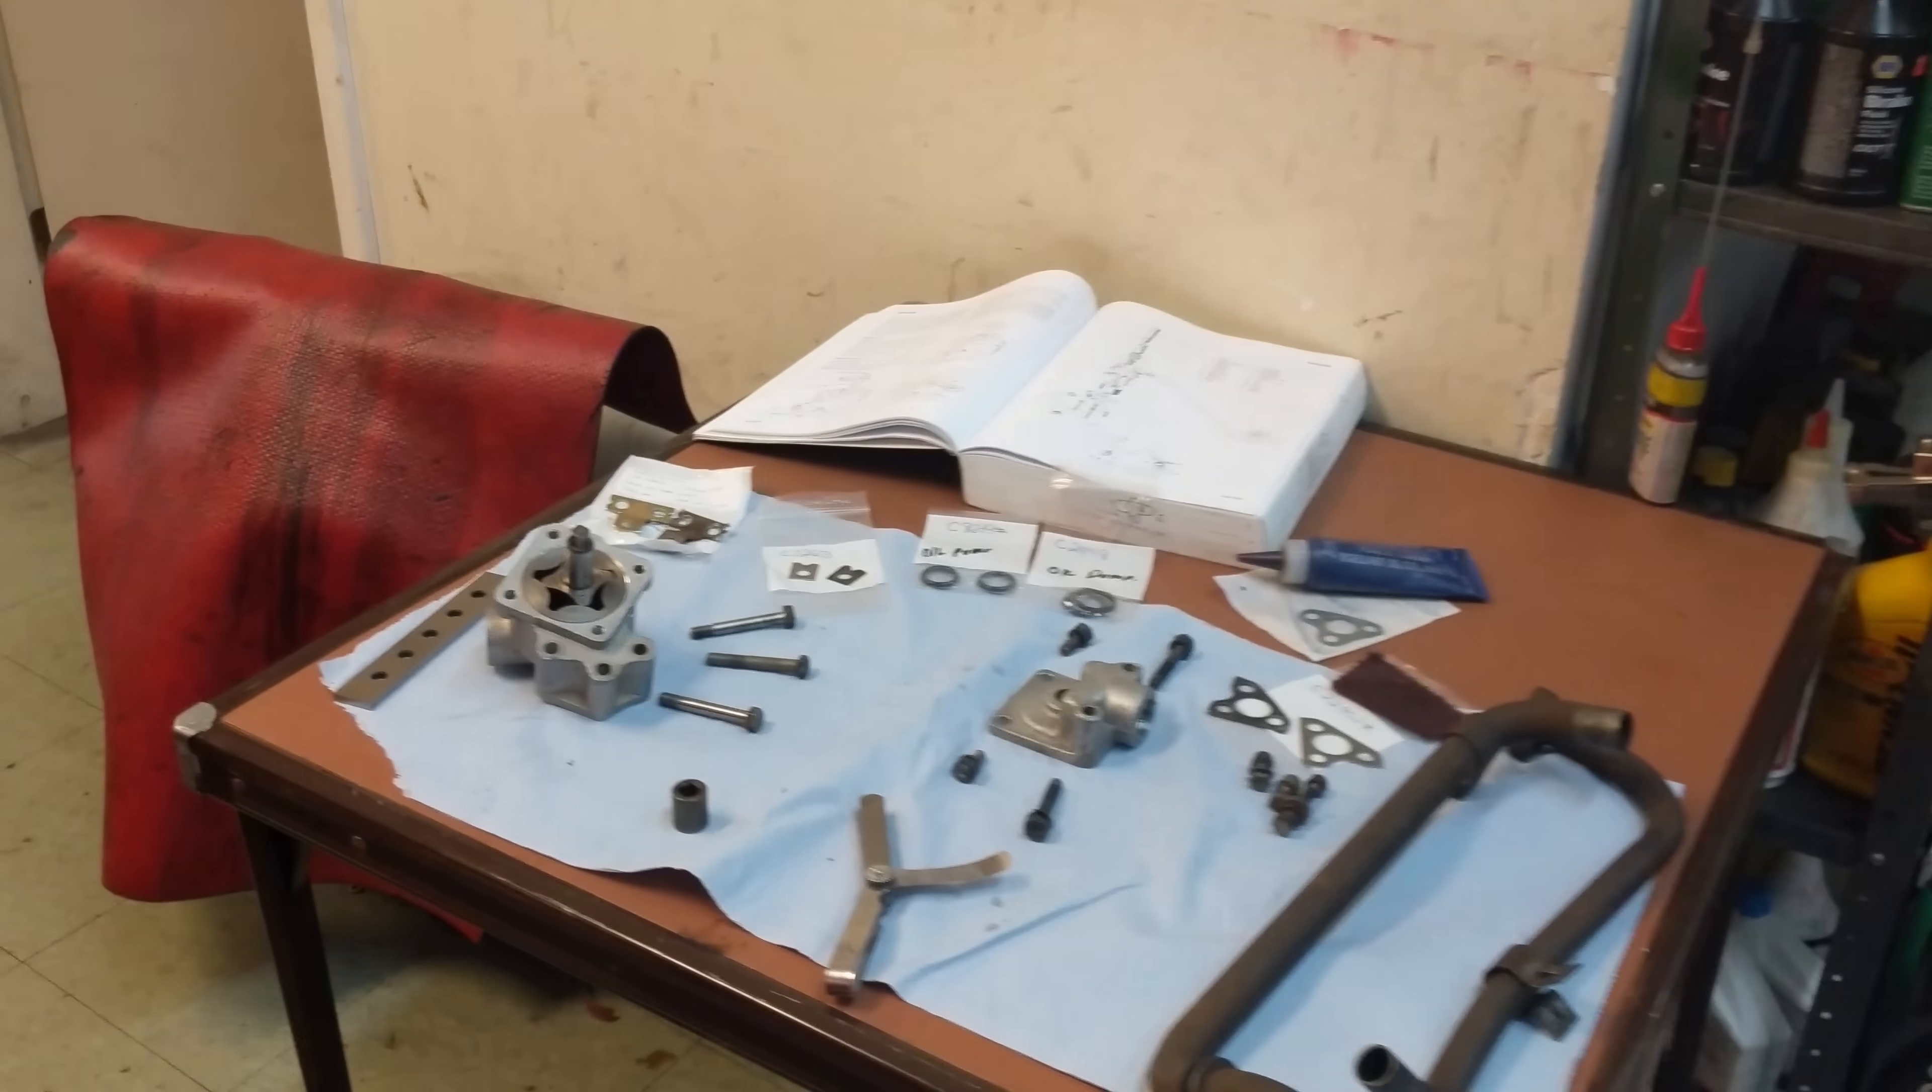Okay got the pump apart. It looks pretty good.